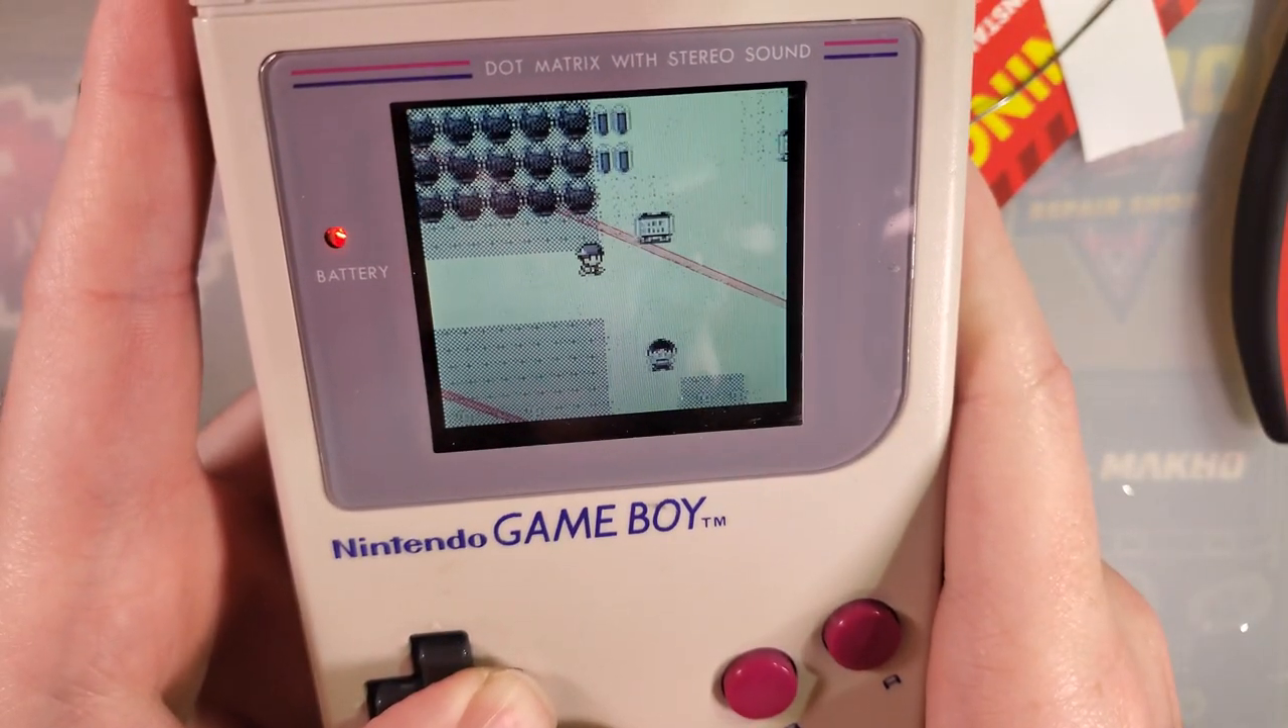So as you can see, the LCD is quite nicely positioned. Better than my previous install at the very least.